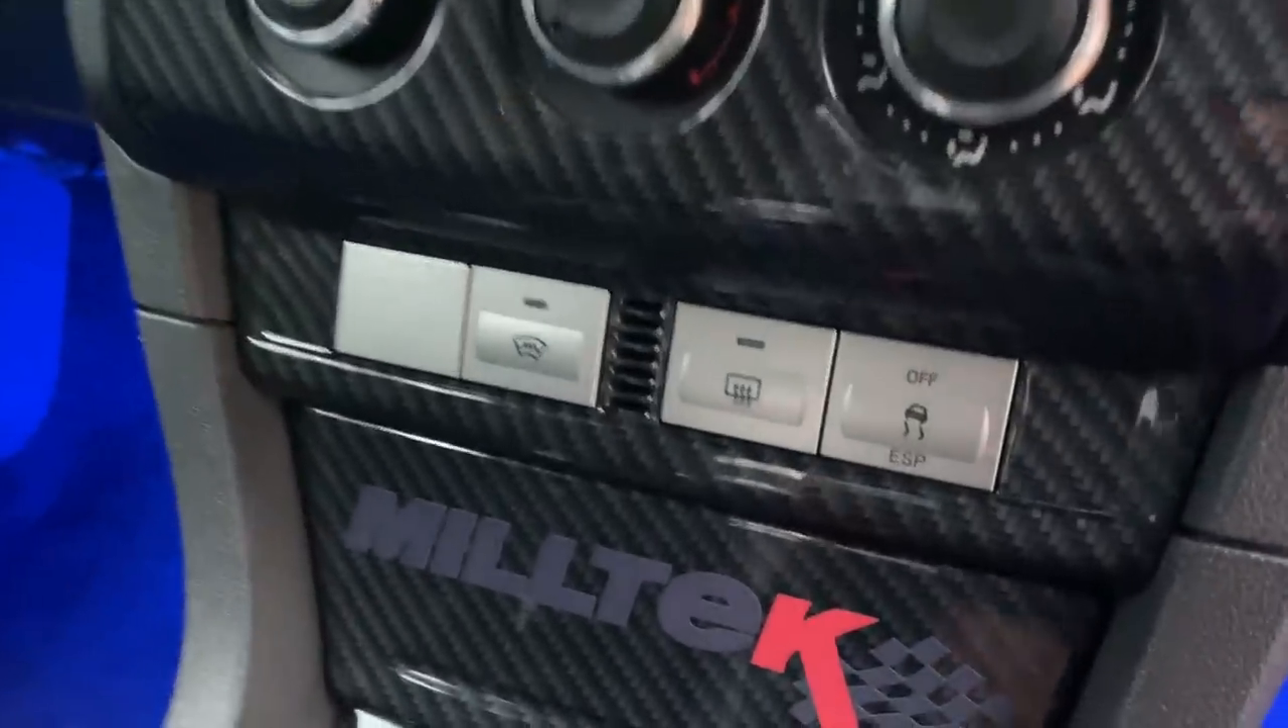I have installed these new buttons. I put a sticker there as well.